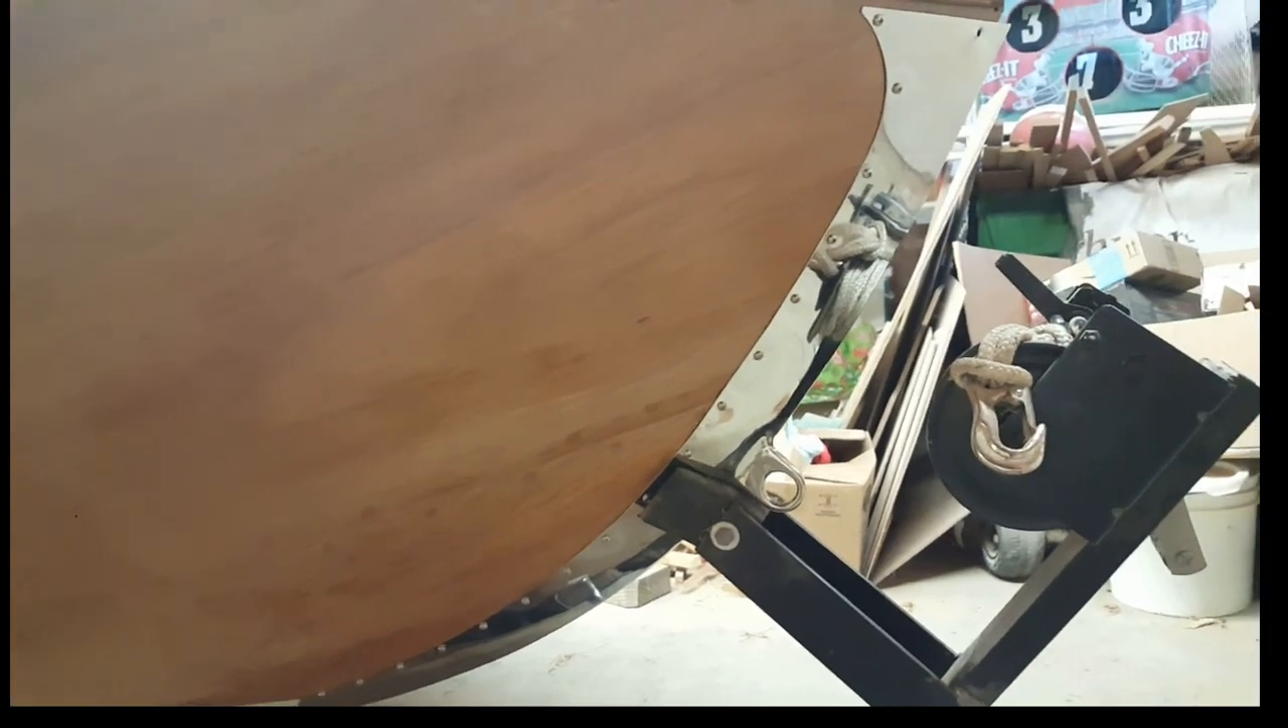So as you can see i now have the uh the stainless cut water dry fit back on the bow of the boat.